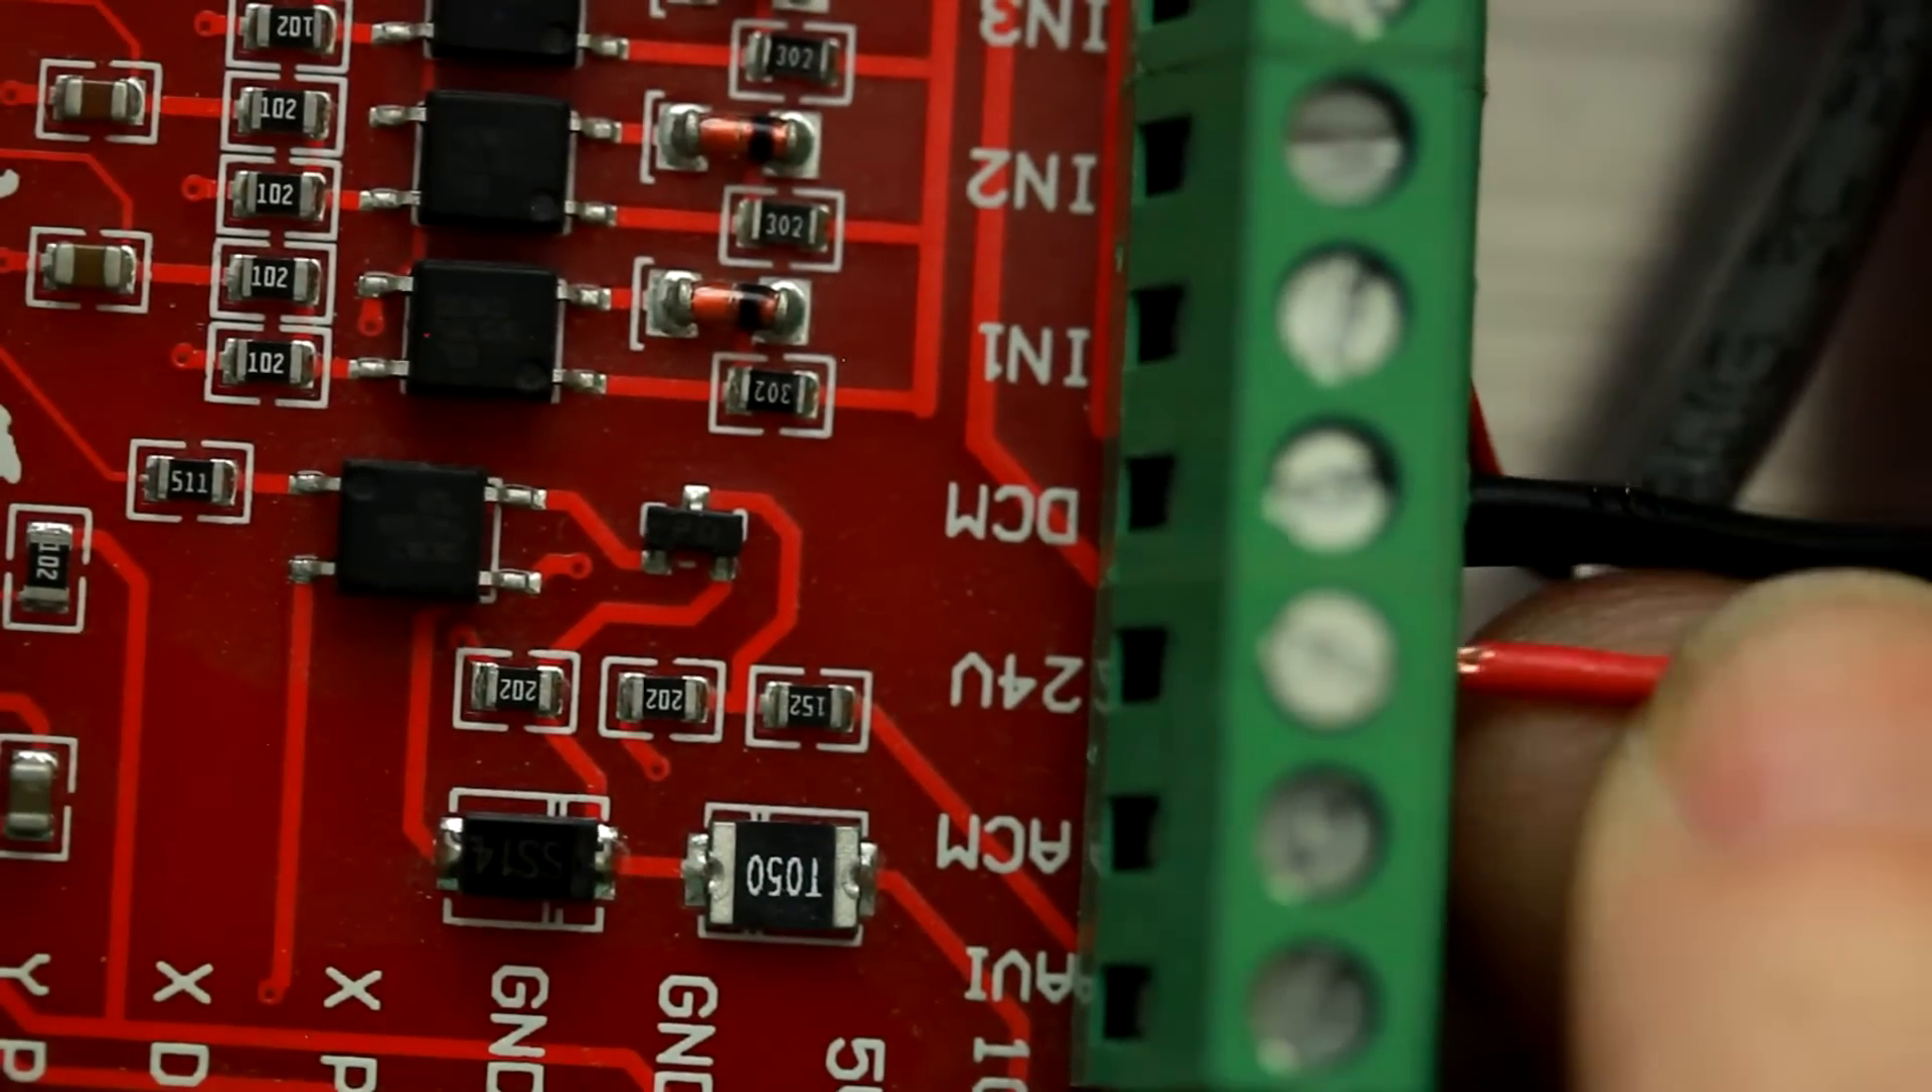The black wire of this cable is connected to the DCM, the DC common terminal, and the red wire is connected to the 24V, 24 volts terminal on the Mach 3 USB controller.